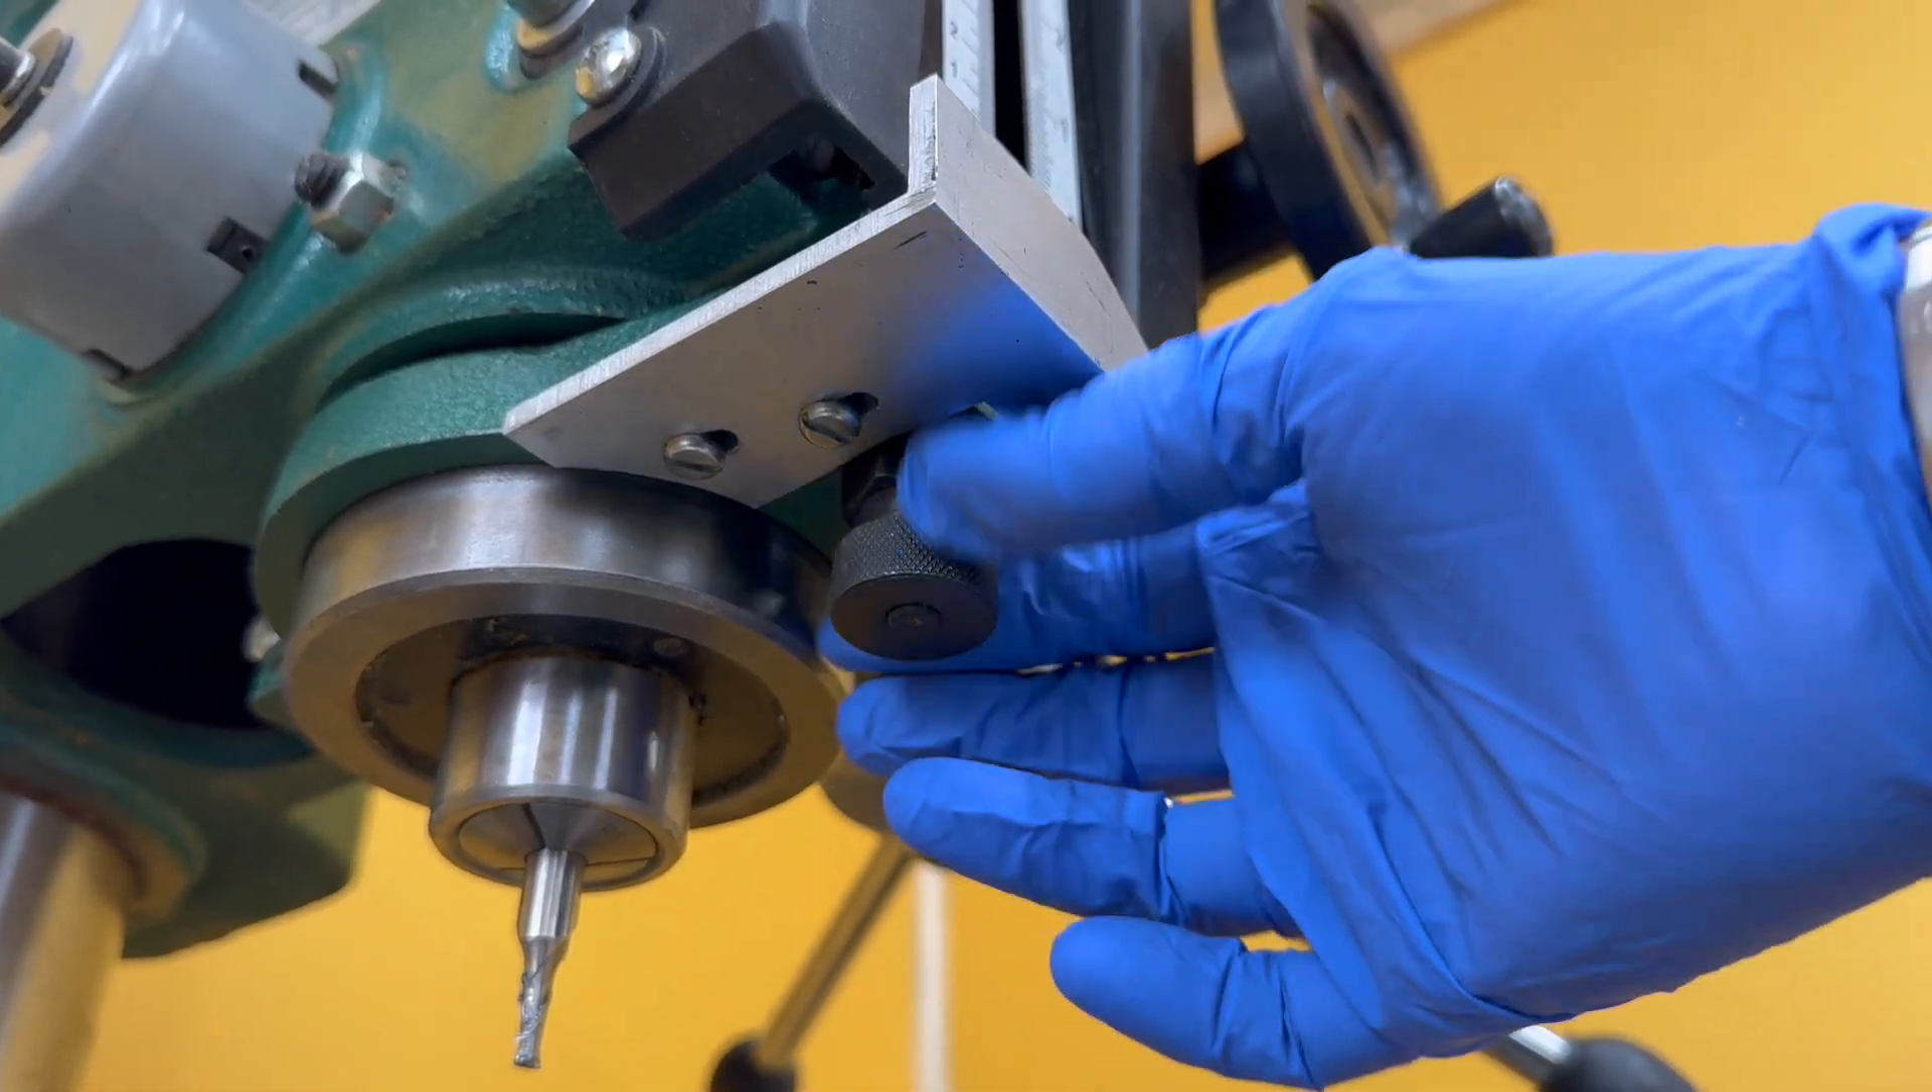I sort of traced around working parts and so on, roughly cut them out and I tapped and drilled this collar and mounted this bracket to the underside of it.